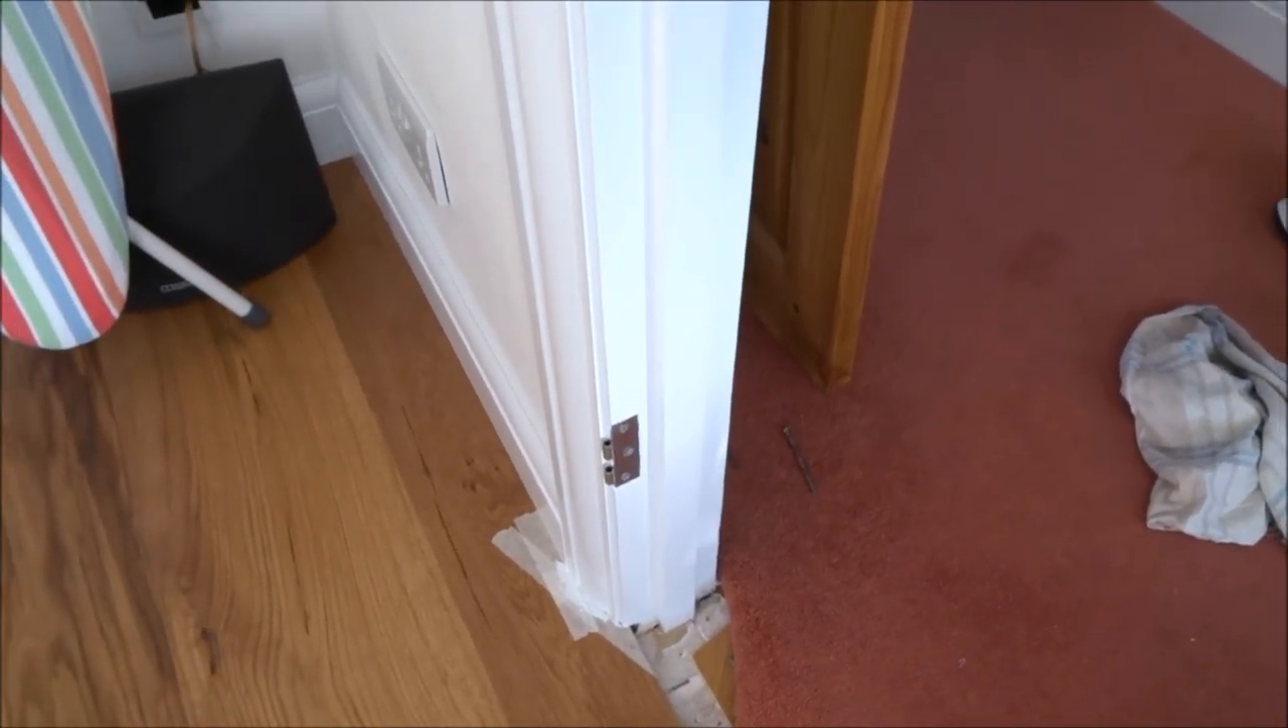Okay, here we have the frame painted up now. I've just started putting the hinges and things back.